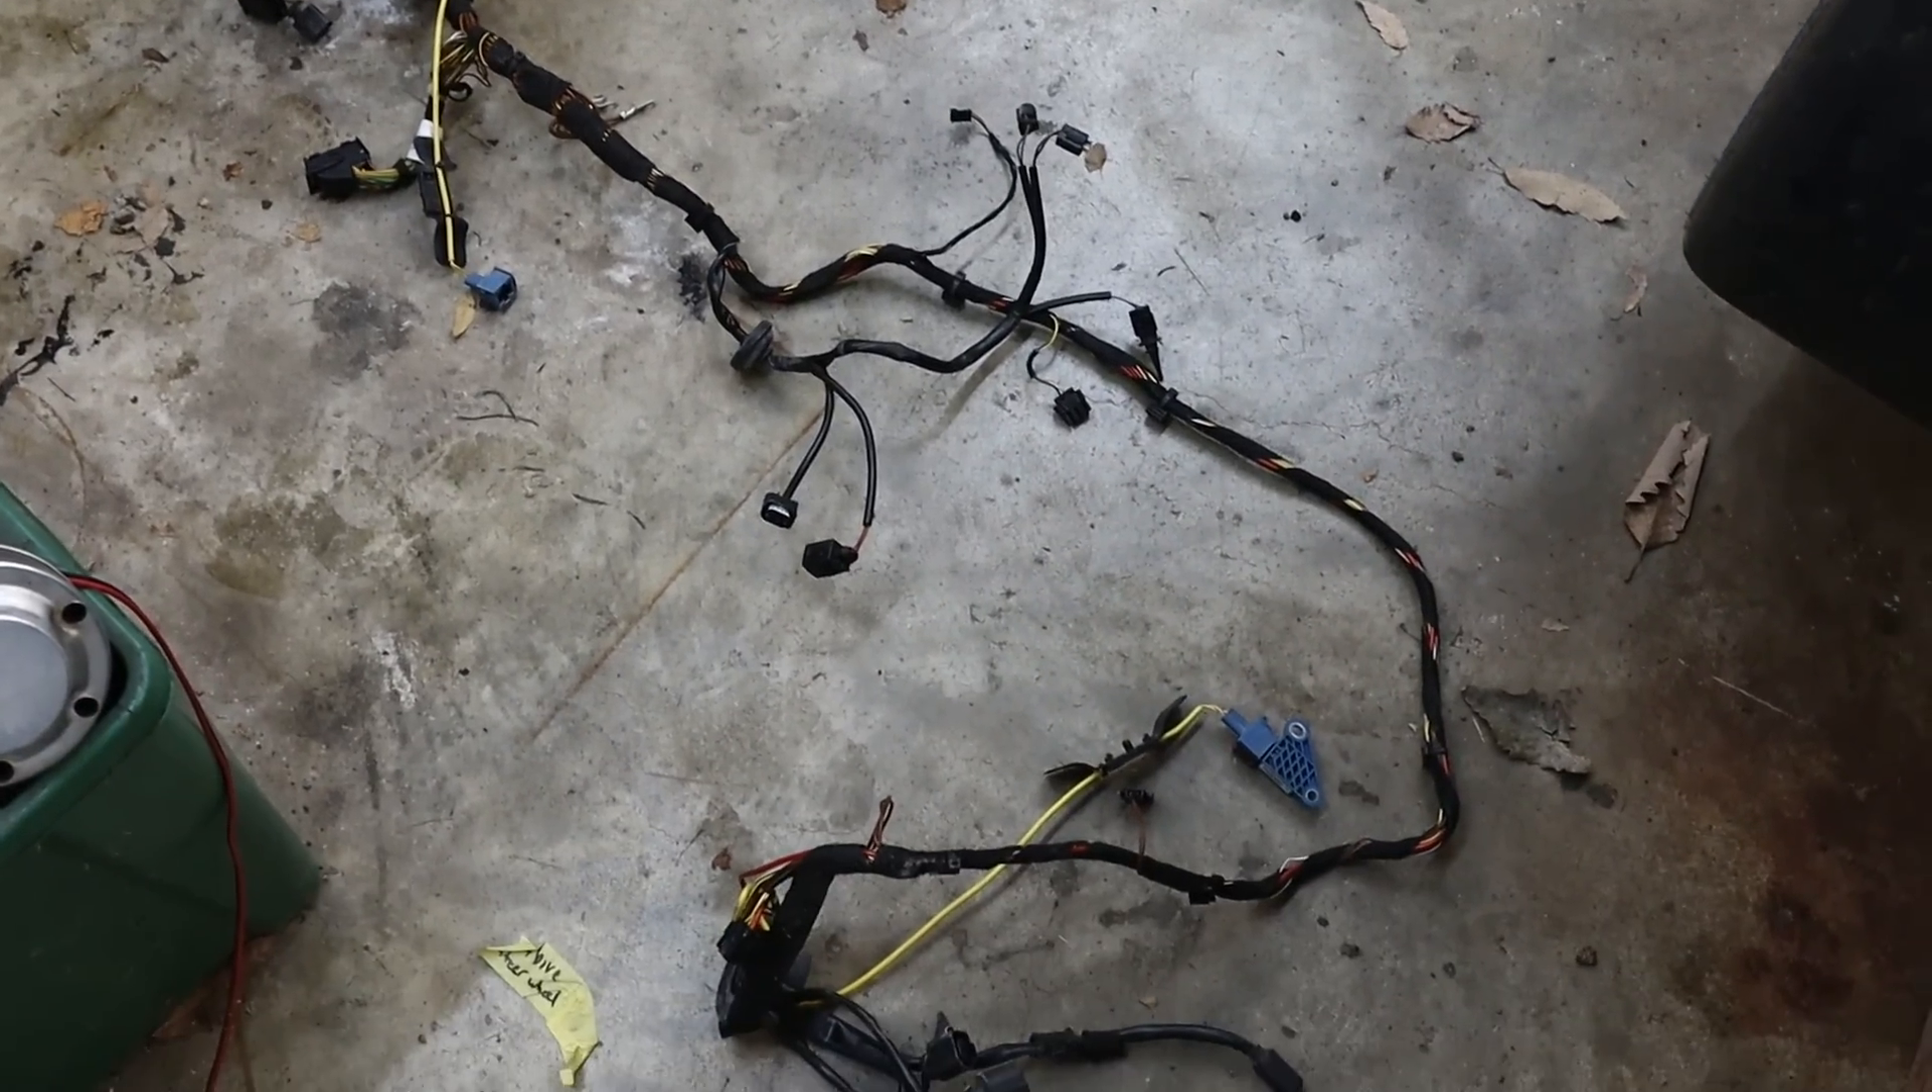Anyway, here's the harness completely removed, which was captured on a time lapse.